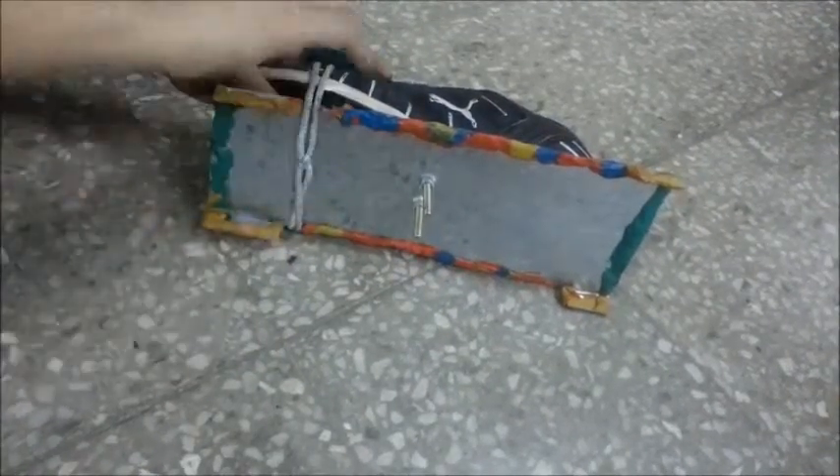Now, we fitted in the shoe to the metal chassis with the help of two screws in the middle which would make the arrangement more stable and the shoe would properly be attached to the chassis.